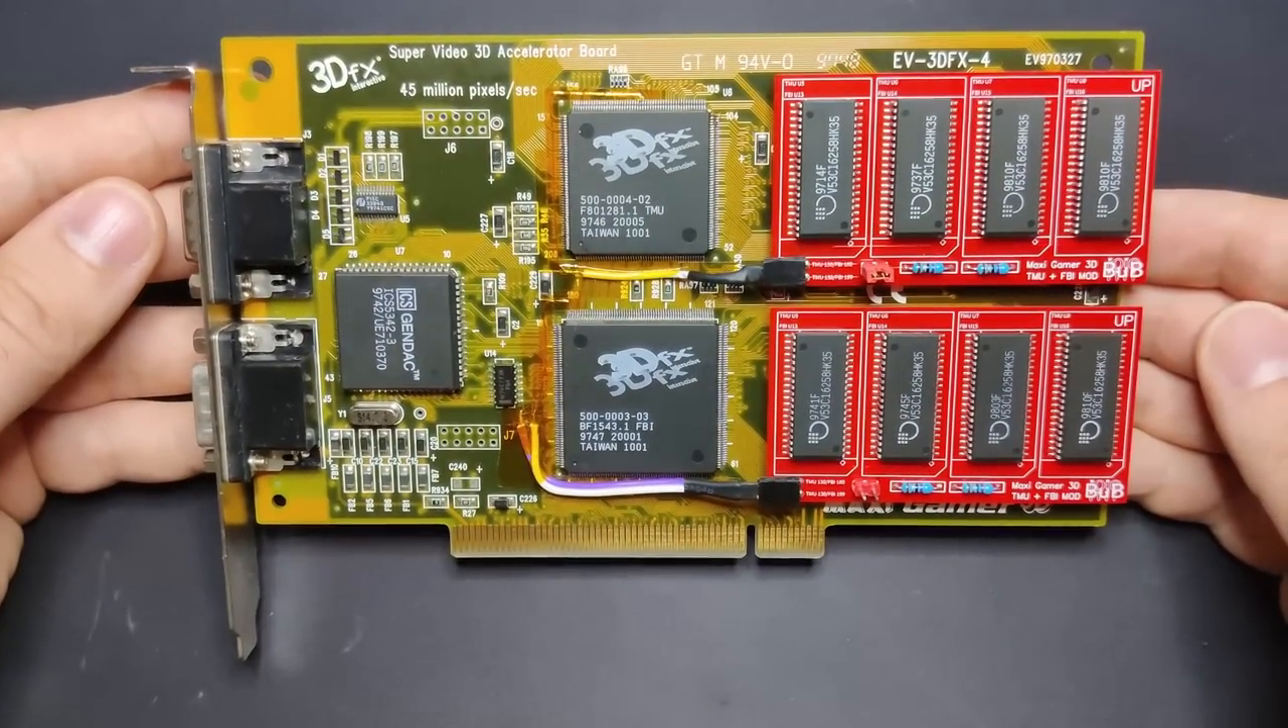The card is finally upgraded to 8MB. I am absolutely happy with the outcome. The memory boards fit perfectly over the existing memory chips. No gaps and no issues with slightly misaligned sockets.